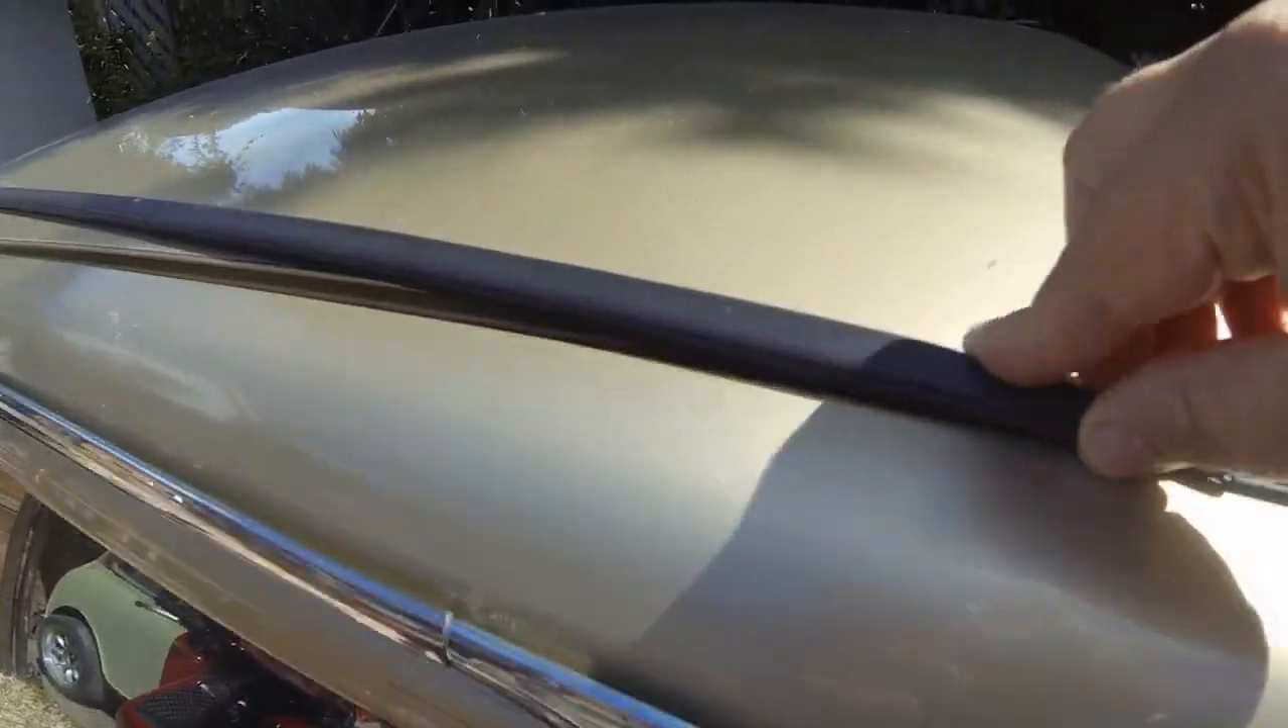And I just started to take the trim off now.